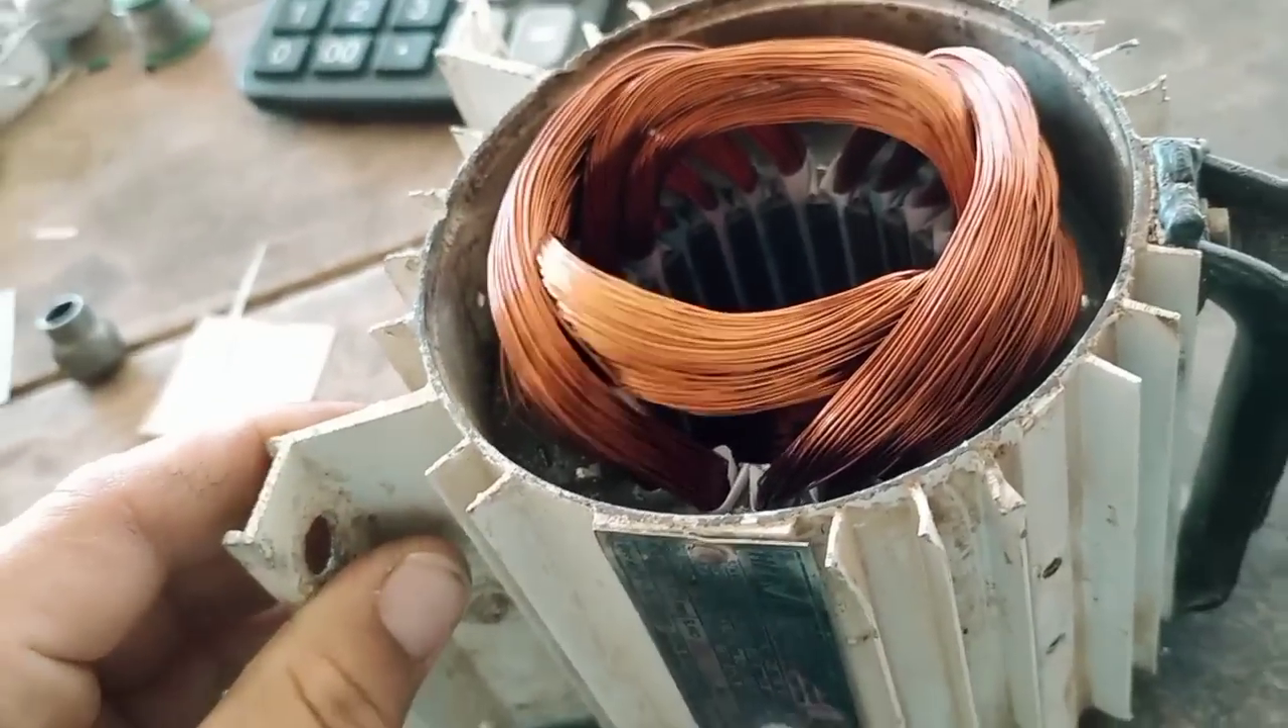یہ دوسری موٹر ہے اس میں کوئلیں سیٹ کر رکھی ہیں۔